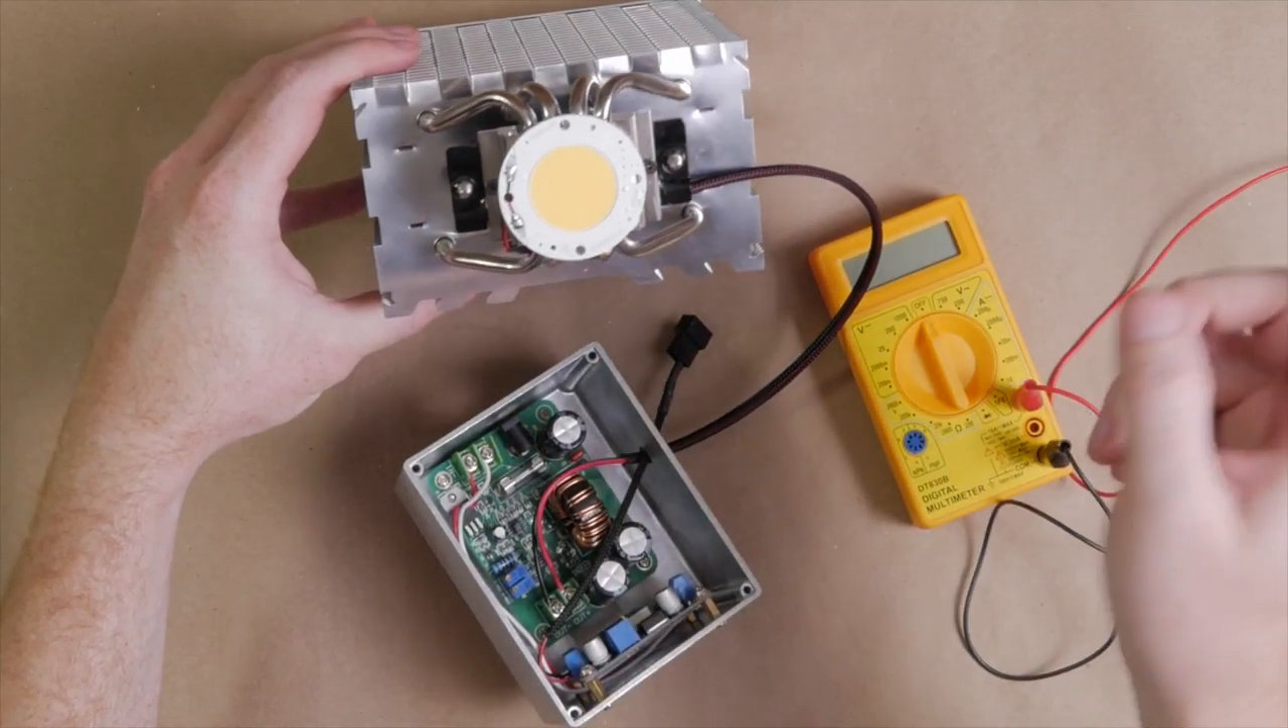Okay, so I finally got my LED chip wired up to the boost converter.